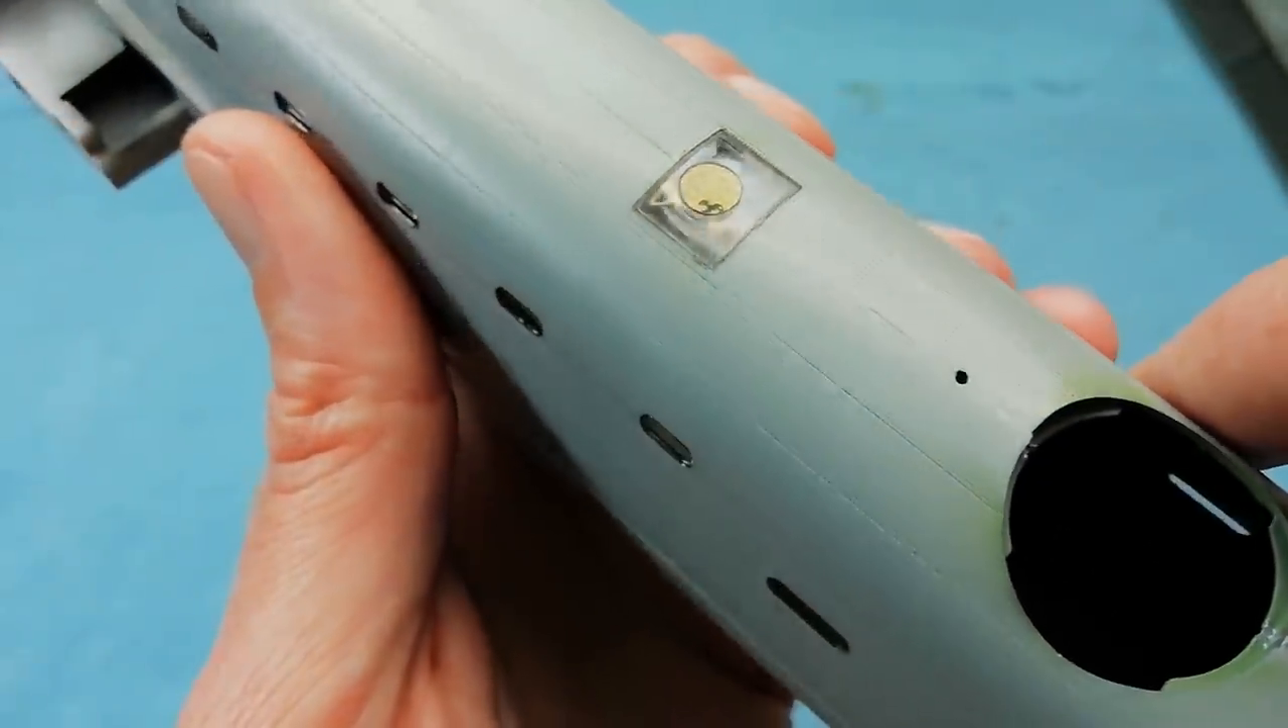You'll also notice here that we've installed the clear sections for the top.